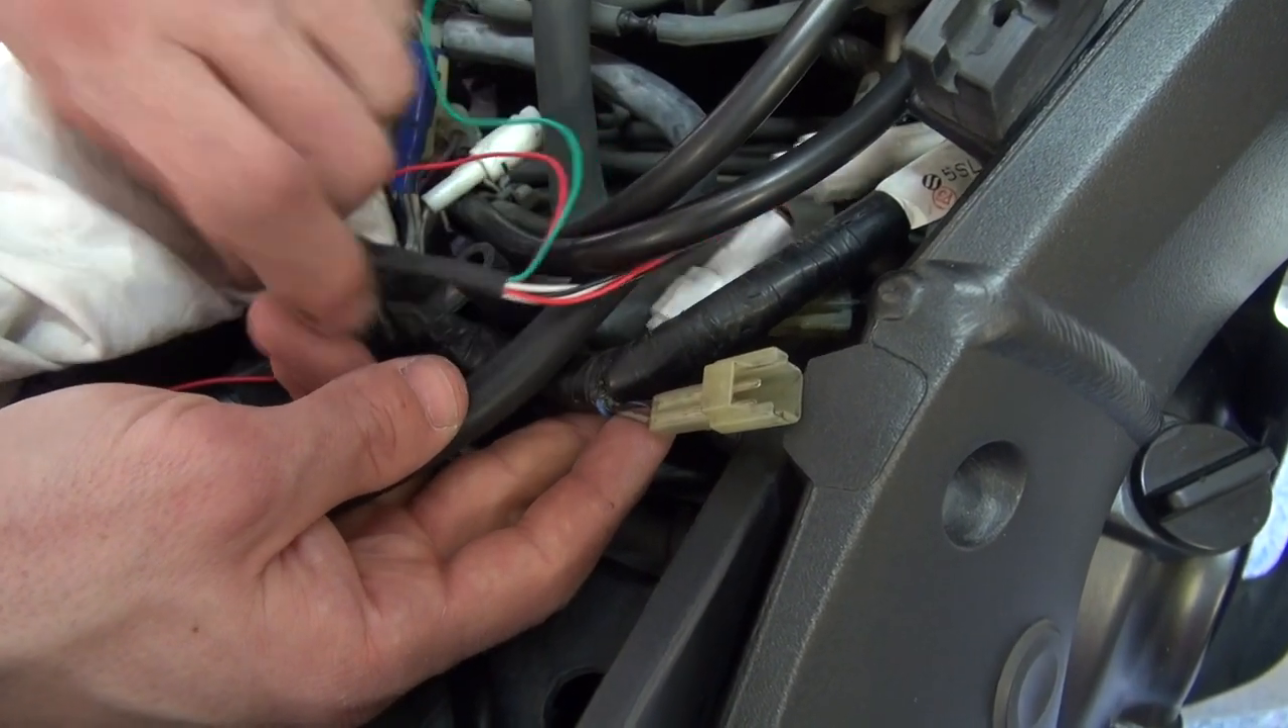Und hier muss jetzt auch noch das Kabel angeschlossen werden.